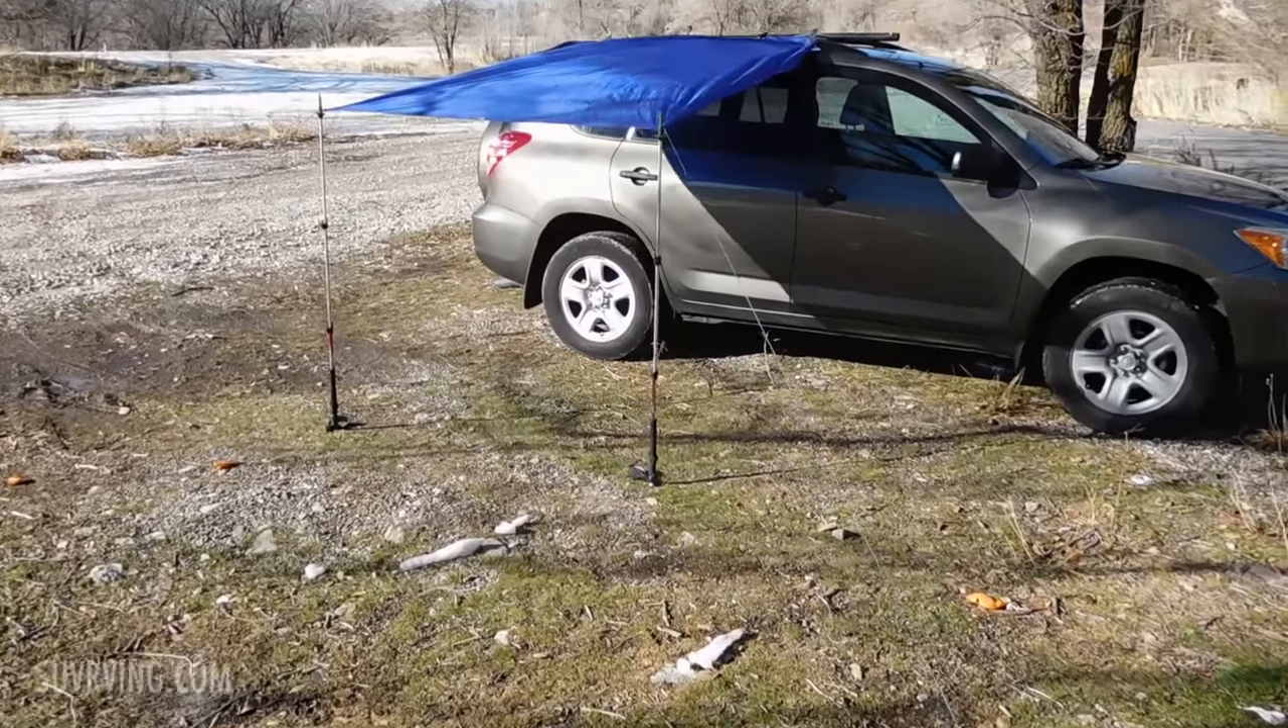So here's the tarp all set up.